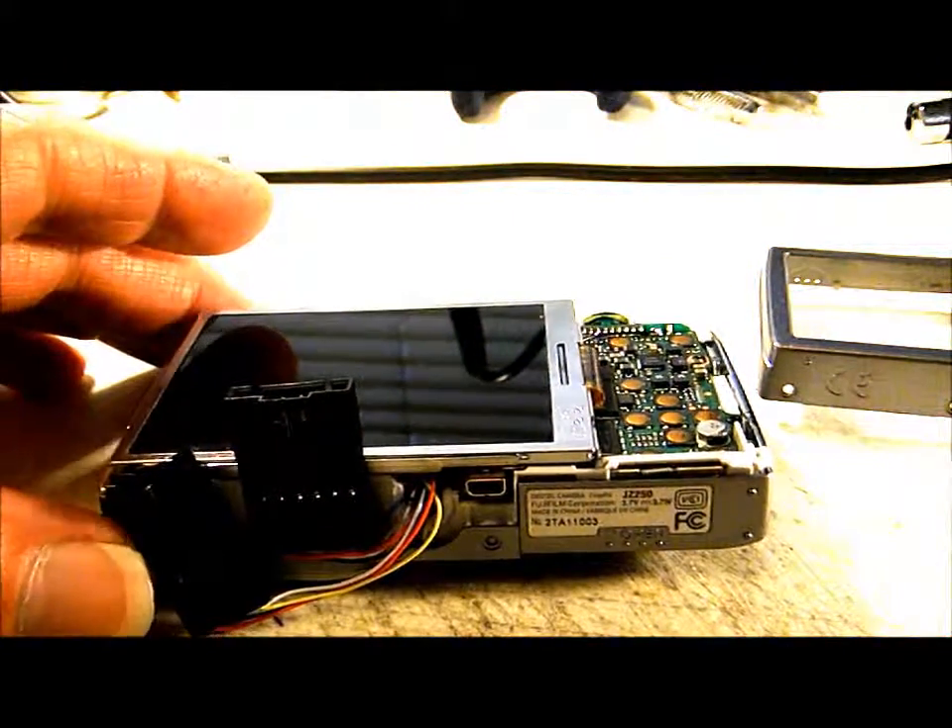I've got most of the camera back together now except for putting the back cover on.